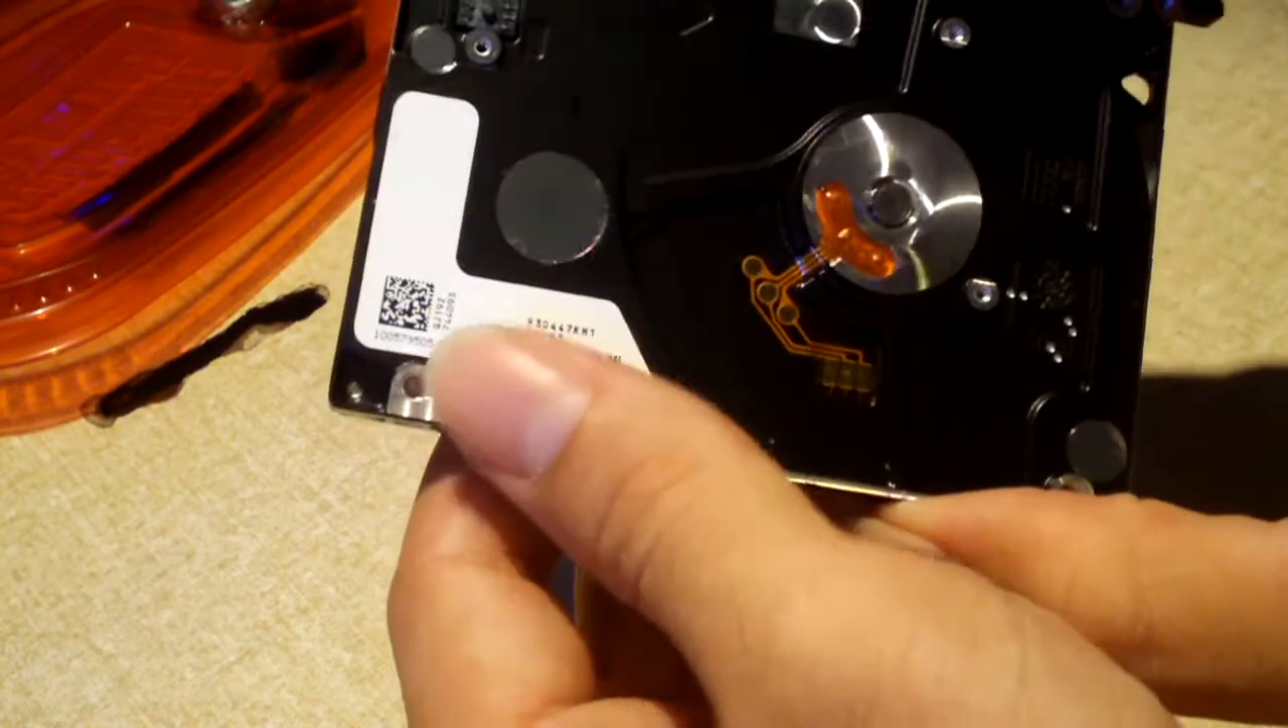This is what the hard drive looks like without the PCB attached.